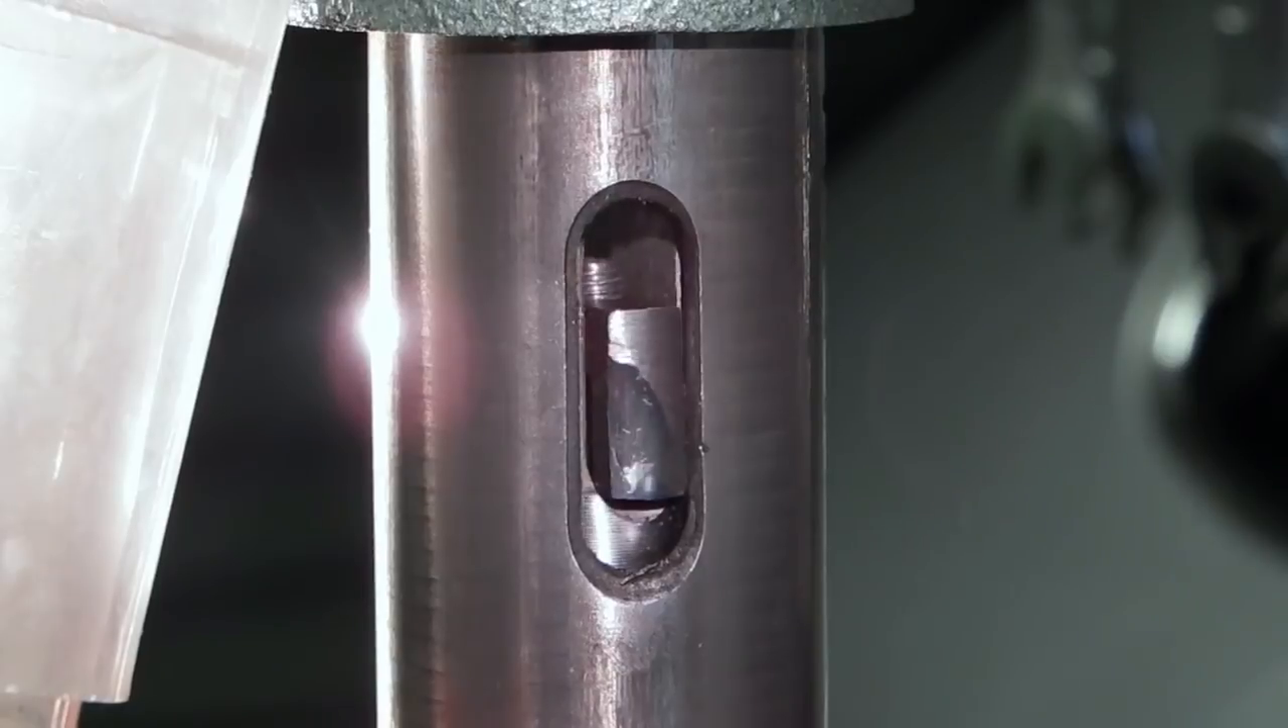Now that's the part fitted as you can see the piece of steel that forms a nut is there and you just see the bar coming through the middle.